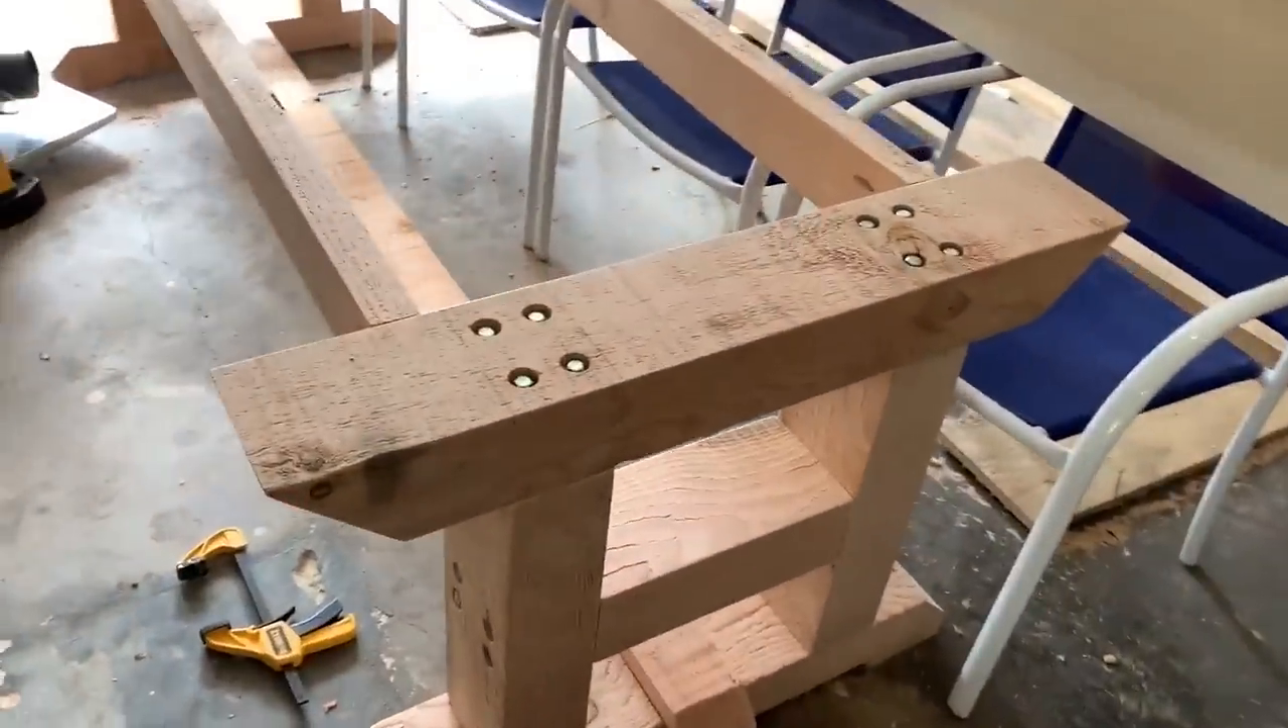Here we have the trestles and the stringers all connected.